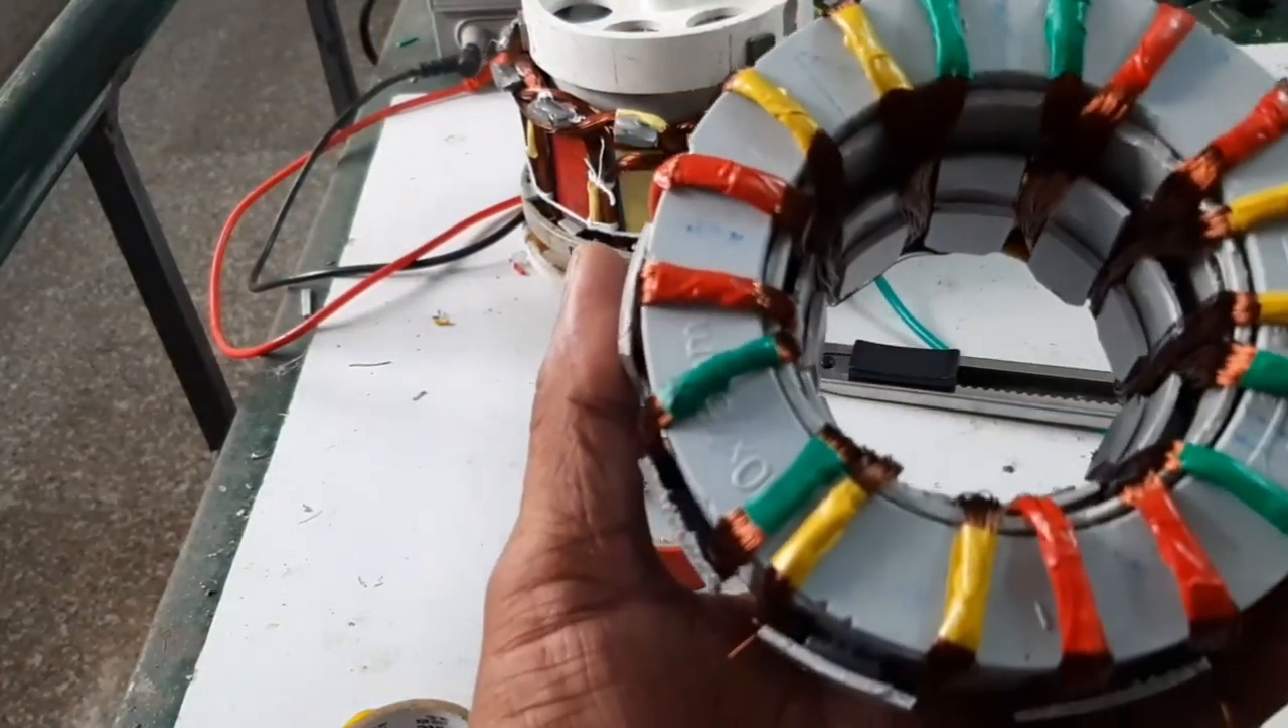Here R-phase, Y-phase and blue-phase windings are completed, okay.